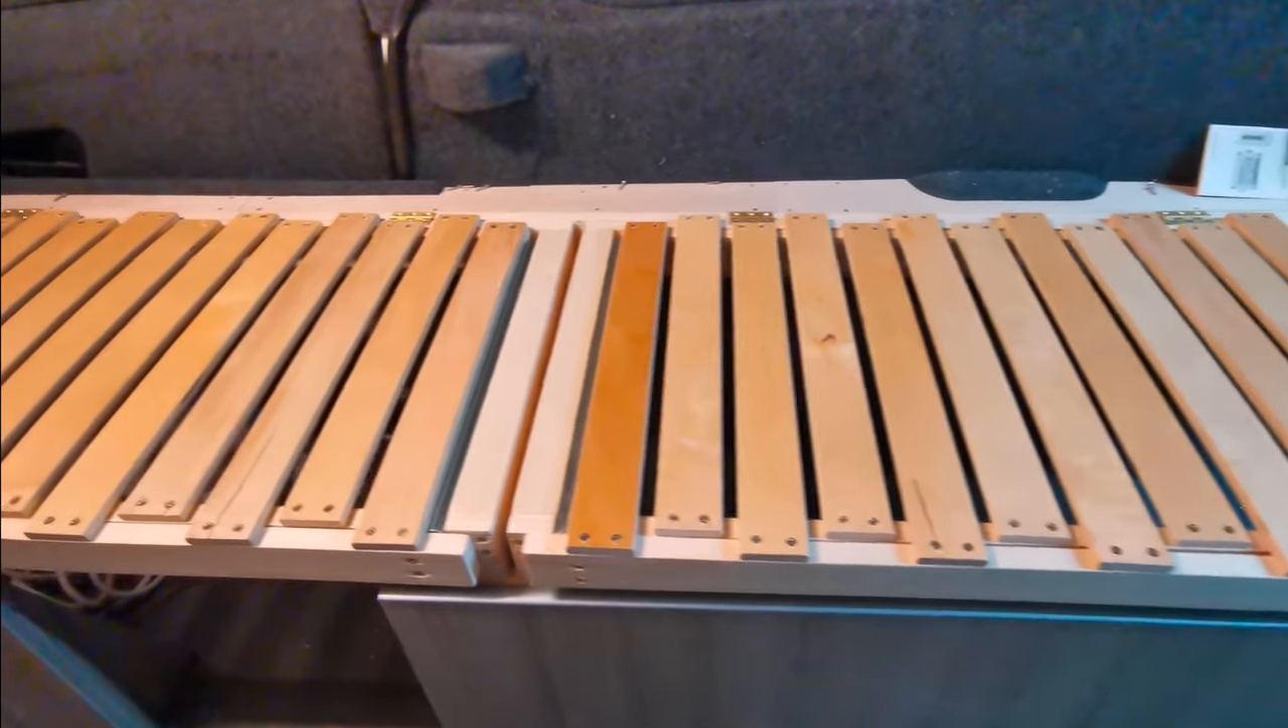I've got both of these bed slats in place now.